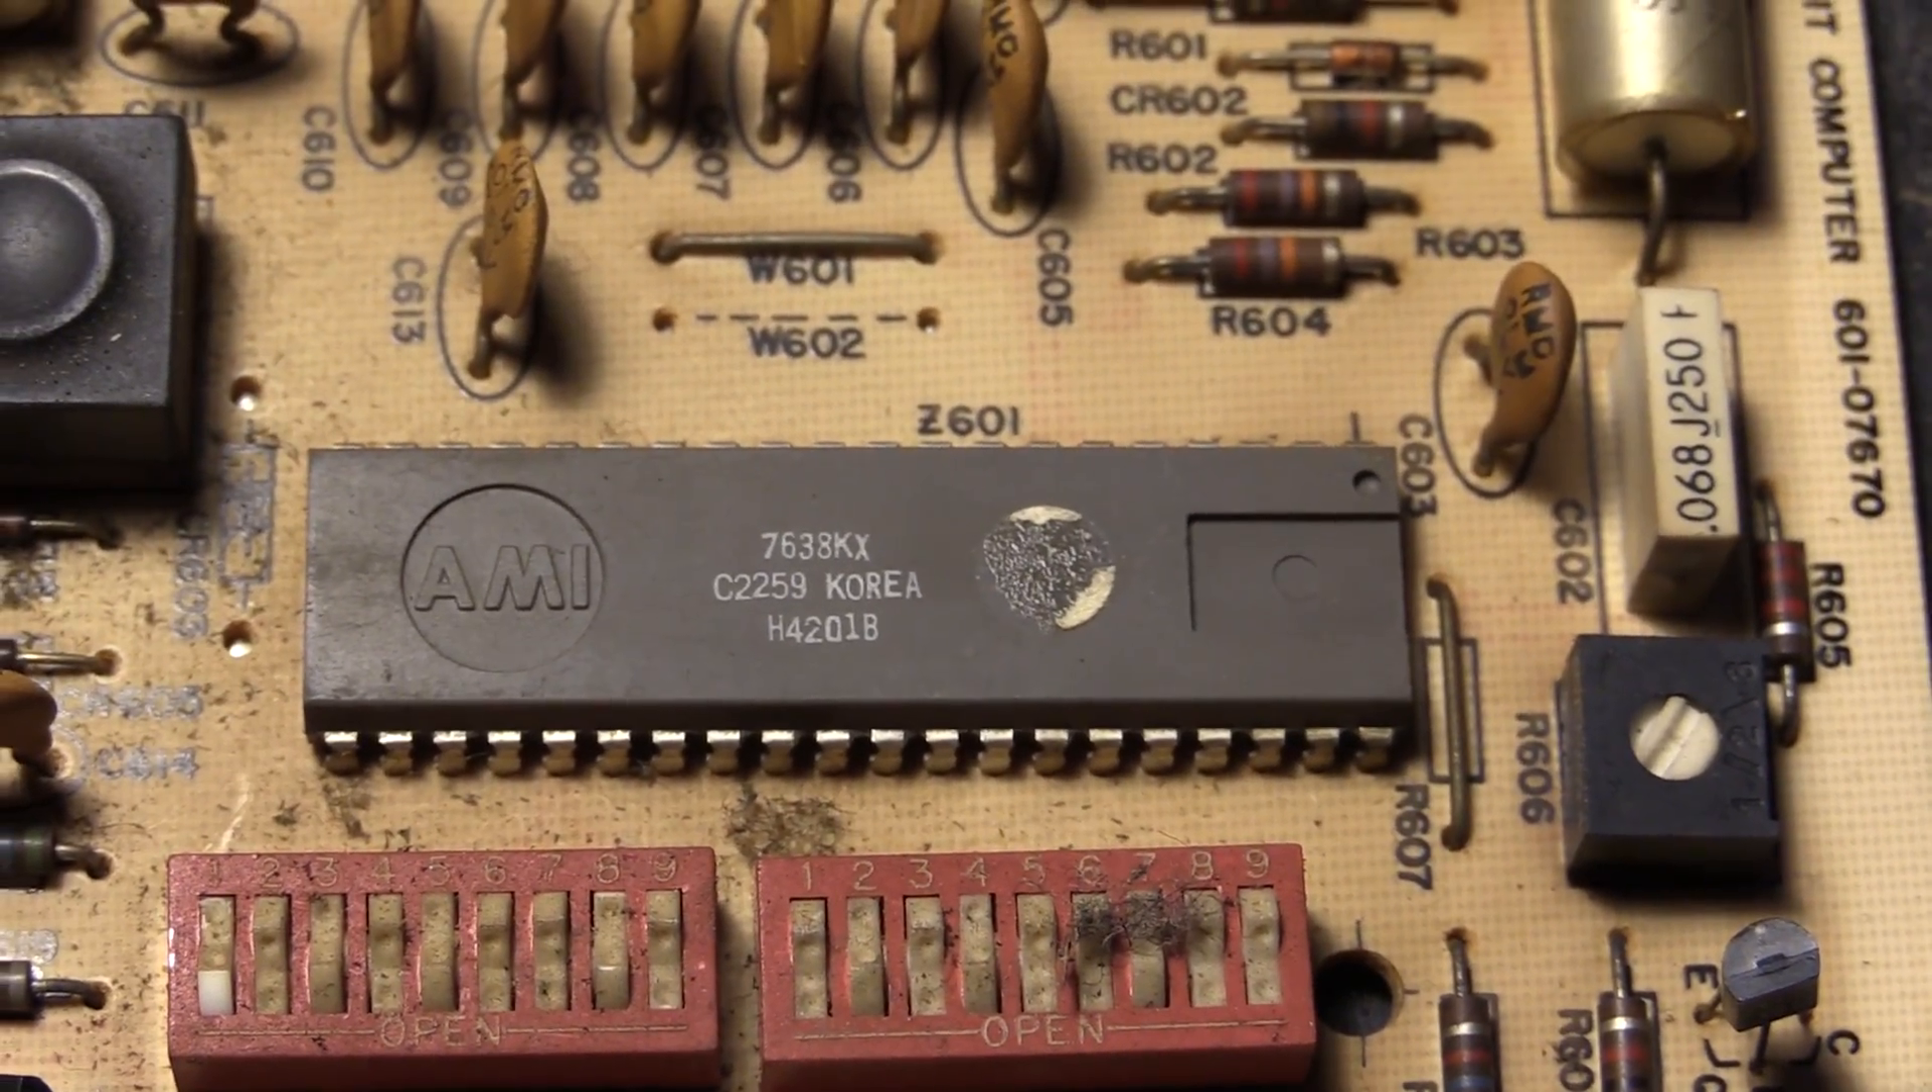I even ripped off that little sticker. You can still see the residue.